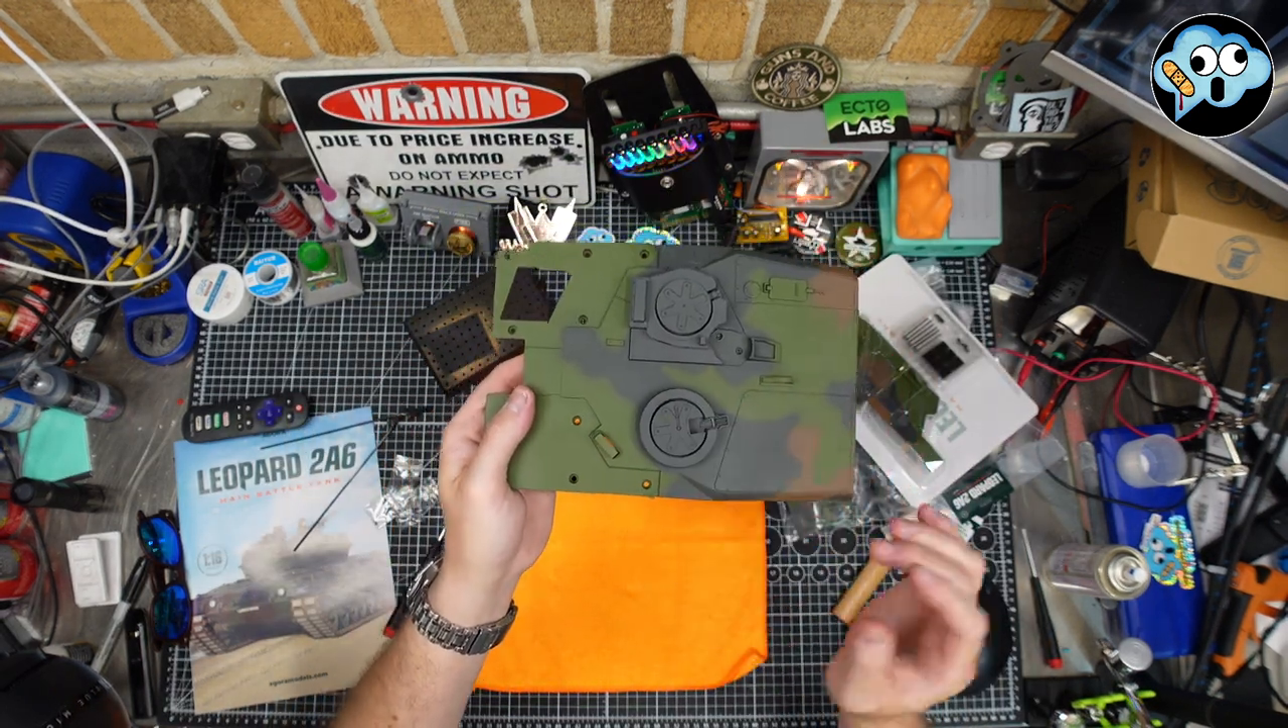Look at that got all the hatches in there.